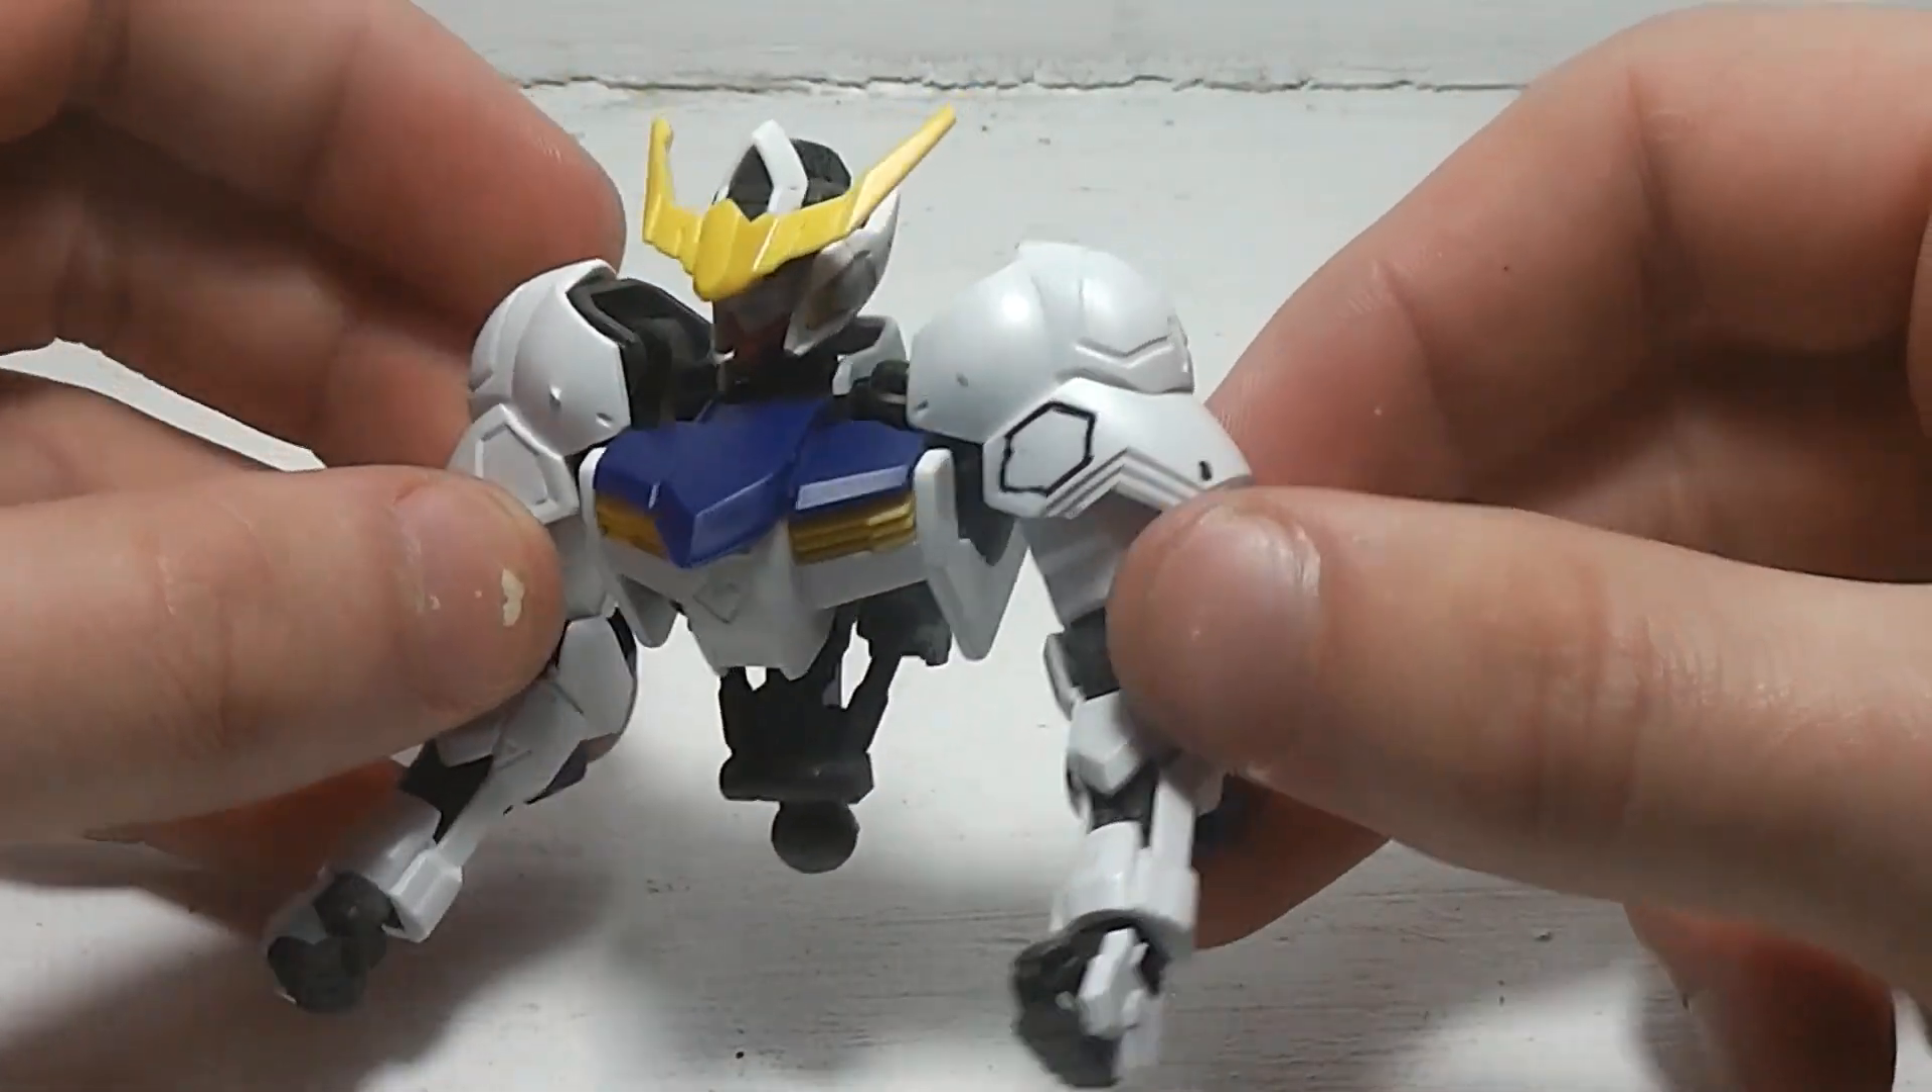And there we have the Gundam Barbatos' upper body all put together.